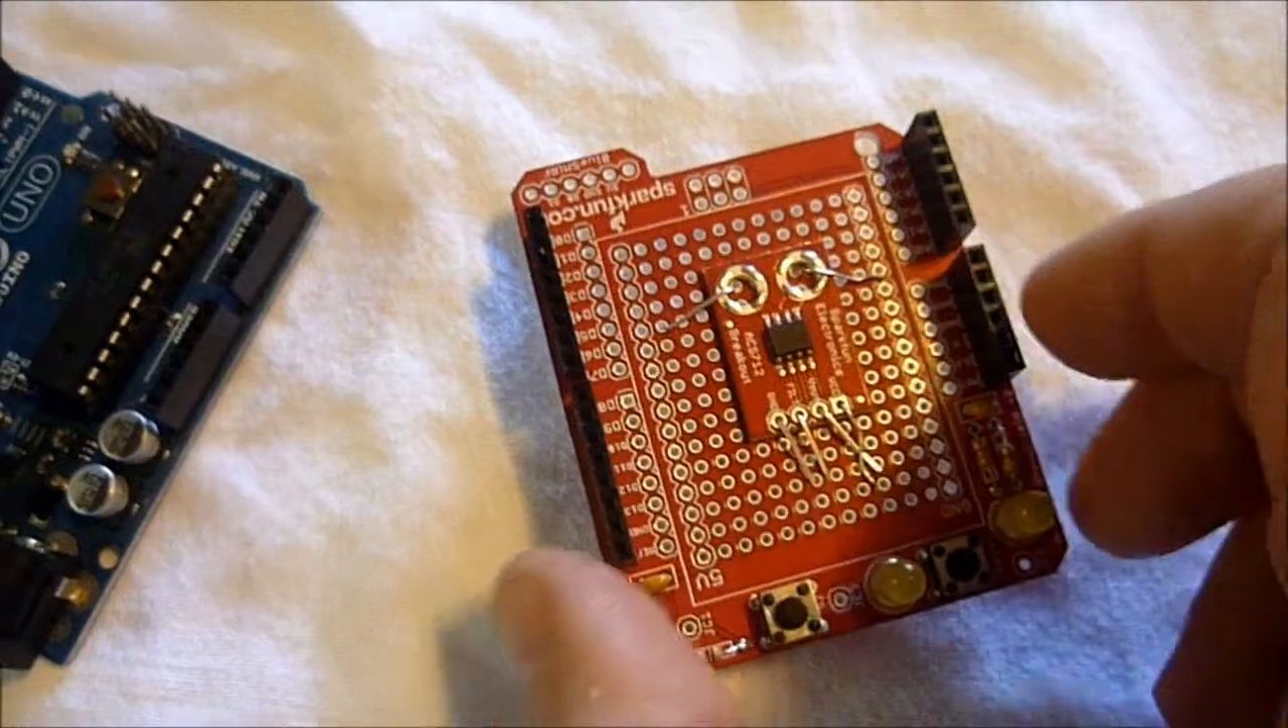Now what we've done here is we've taken the current sensor and we've pinned it to the board with the legs that we cut off the previous project from the LEDs and the resistors.